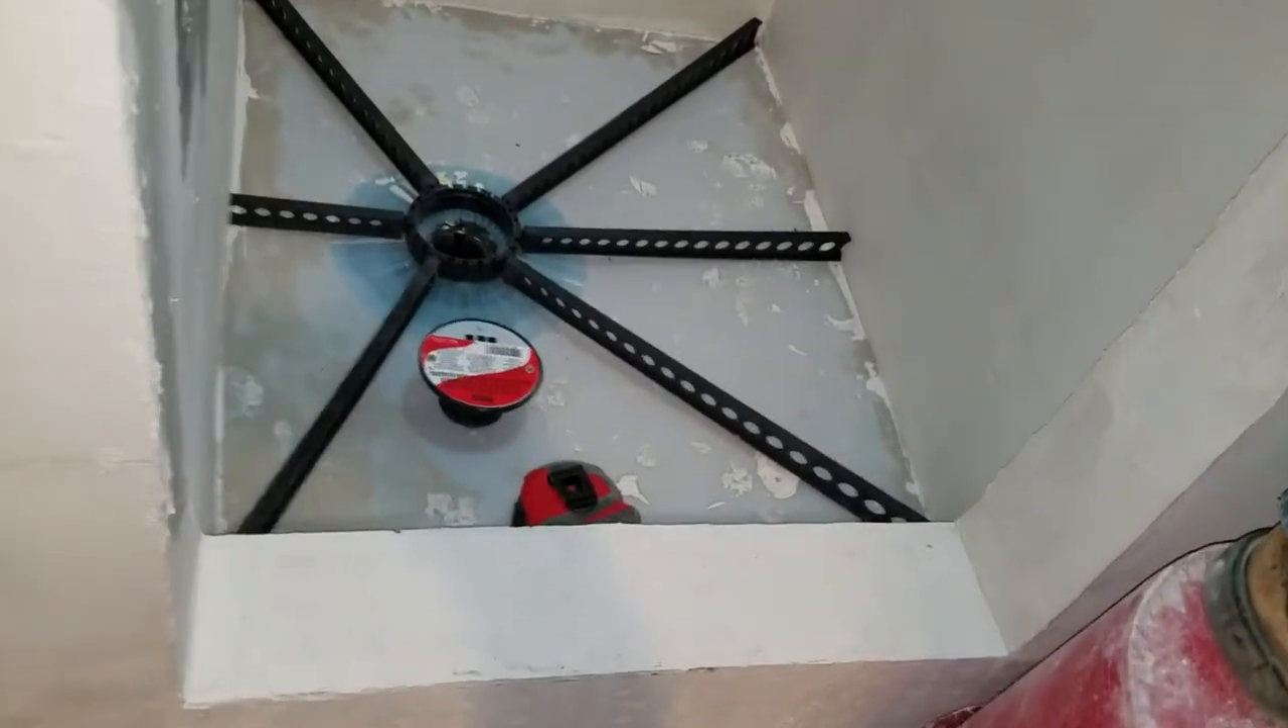And this is We've got our sloping strips installed here.